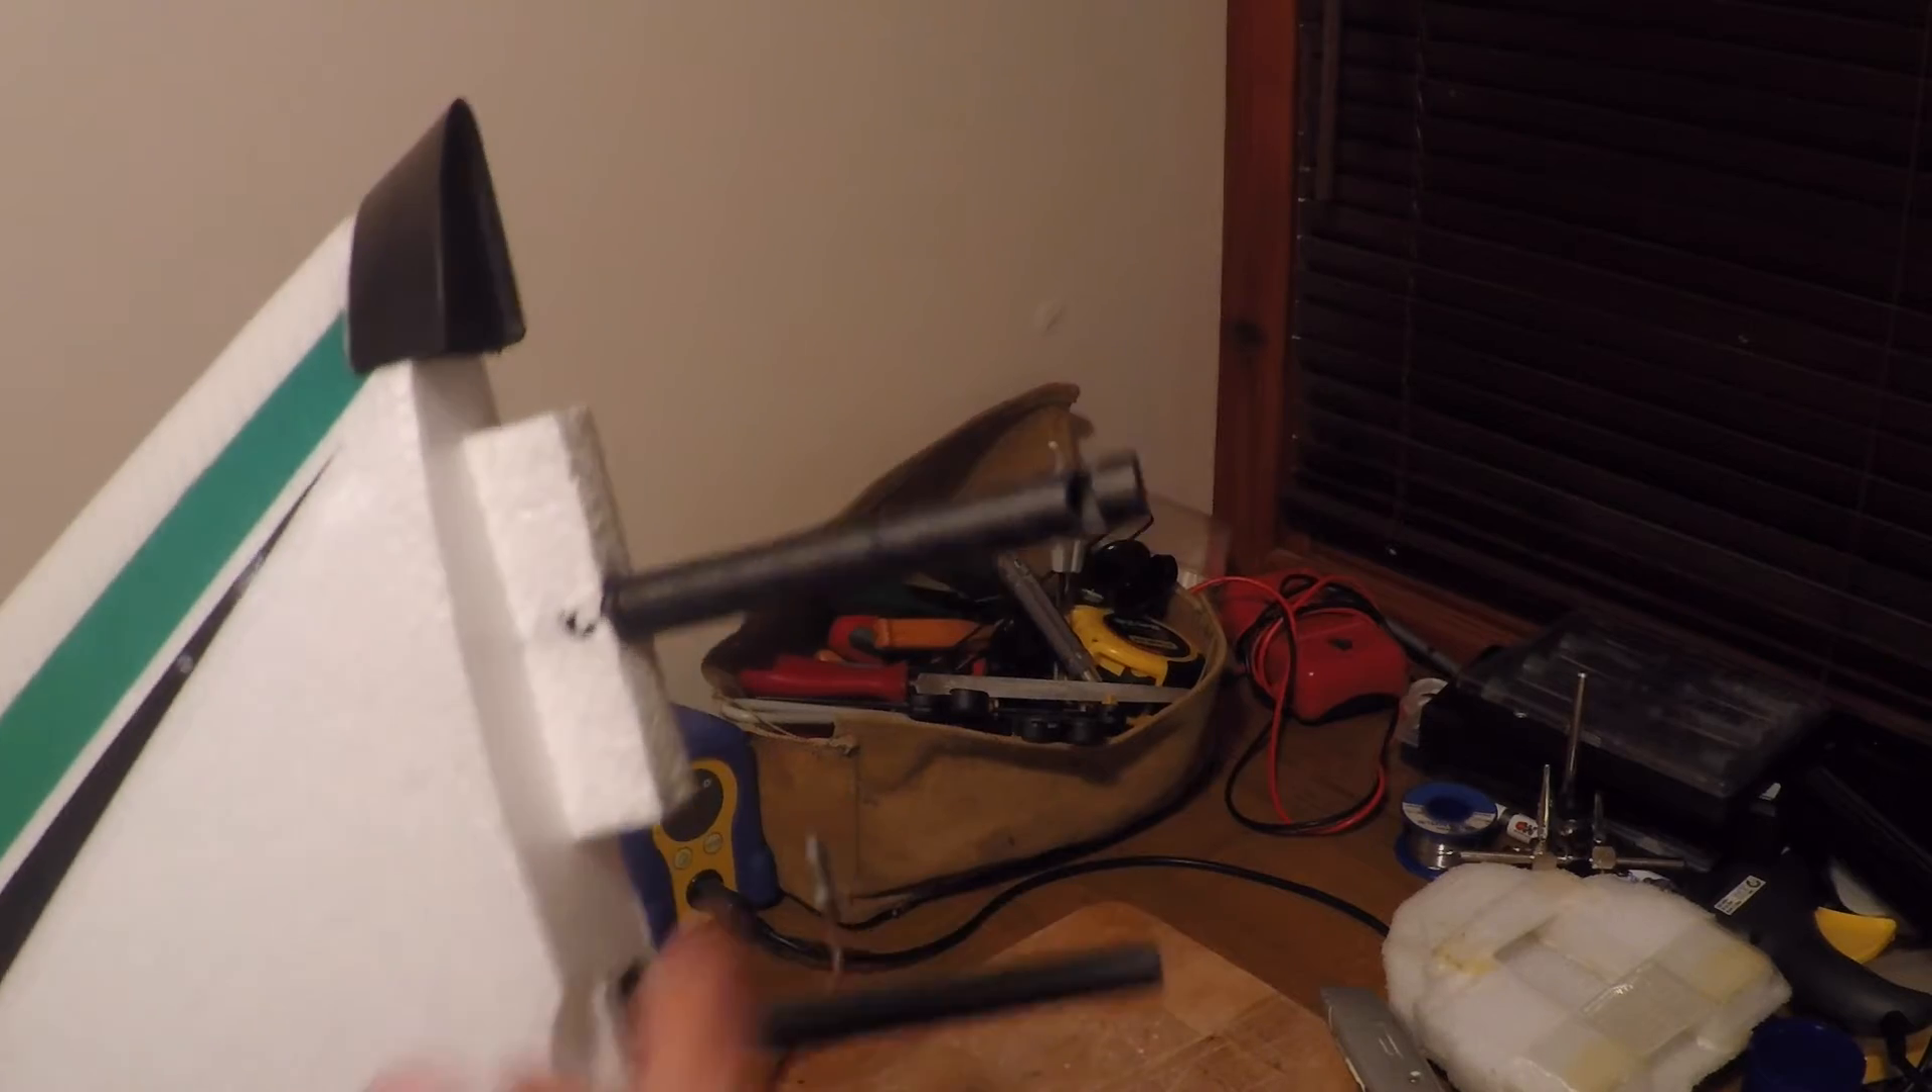I've now put the rod into the wing. I've not glued it yet.